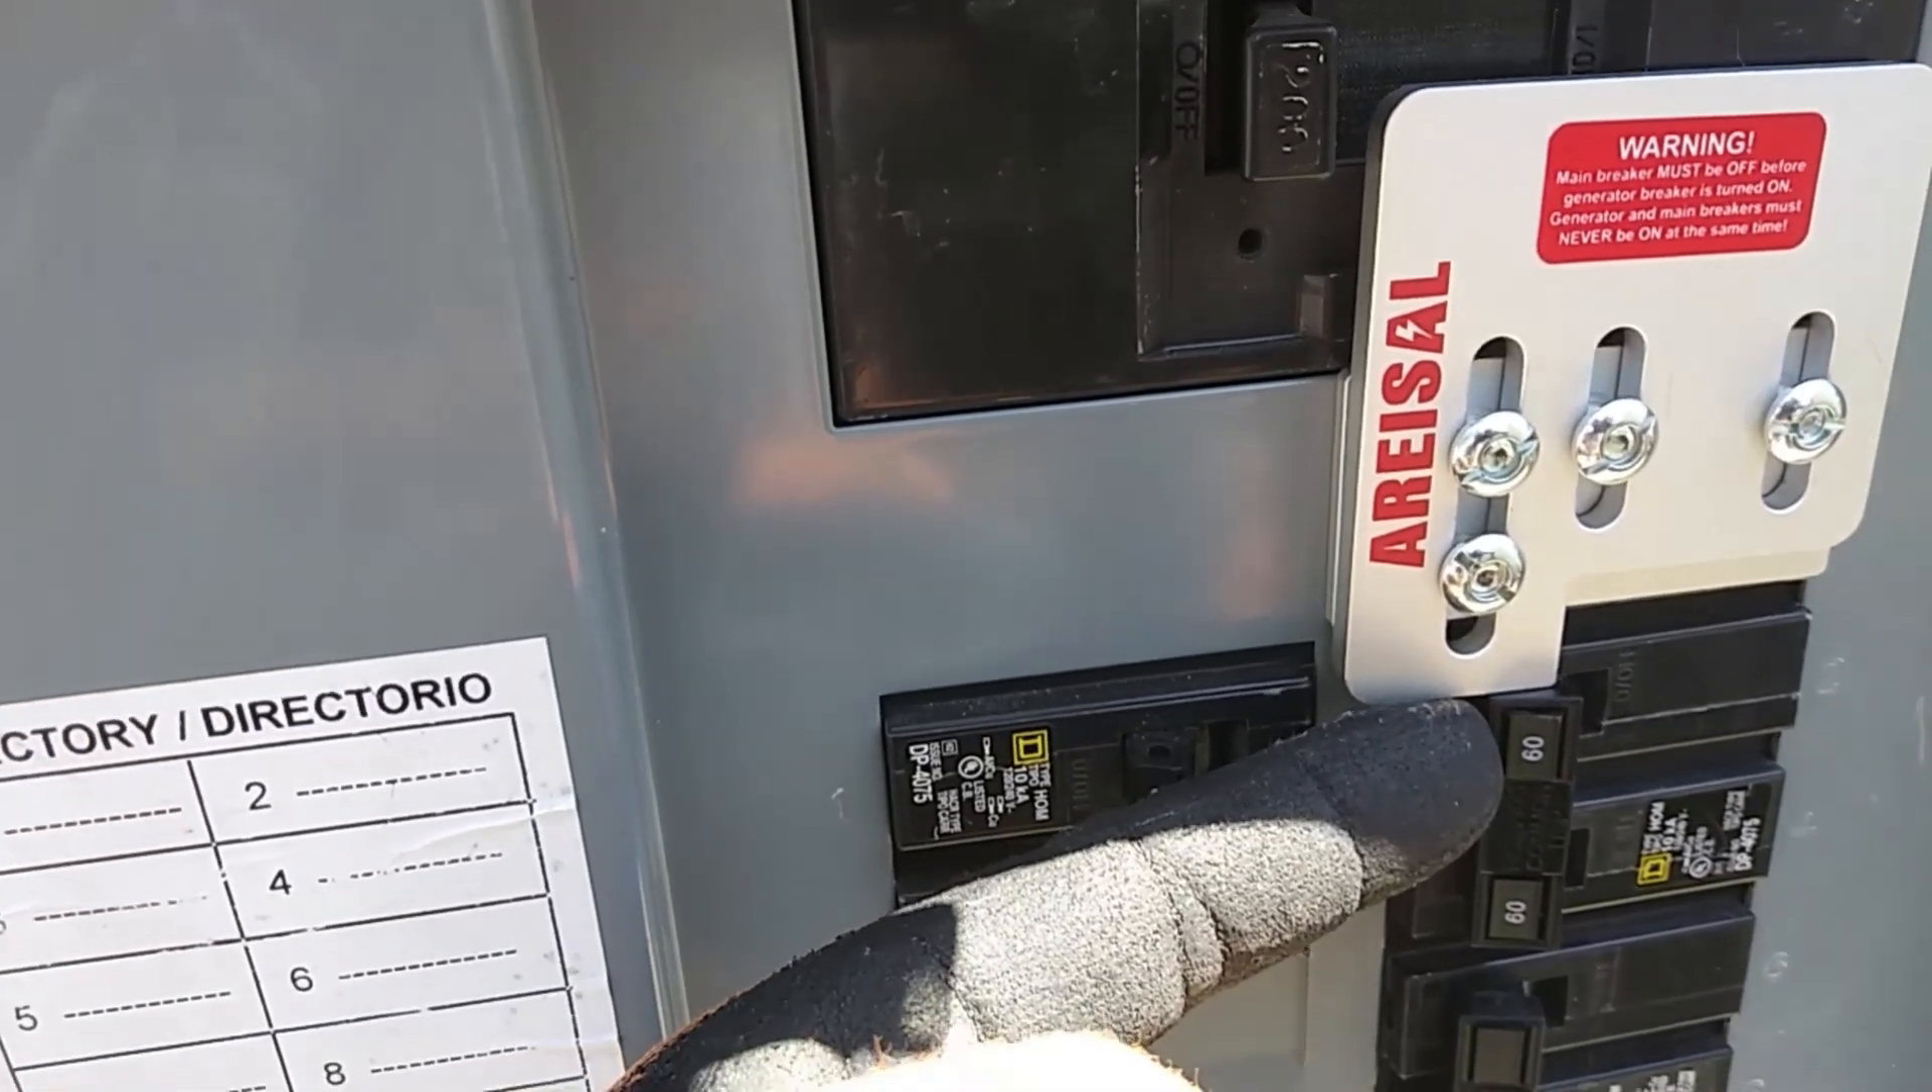I've got the panel back on and it prevents the main breaker from being turned on here.